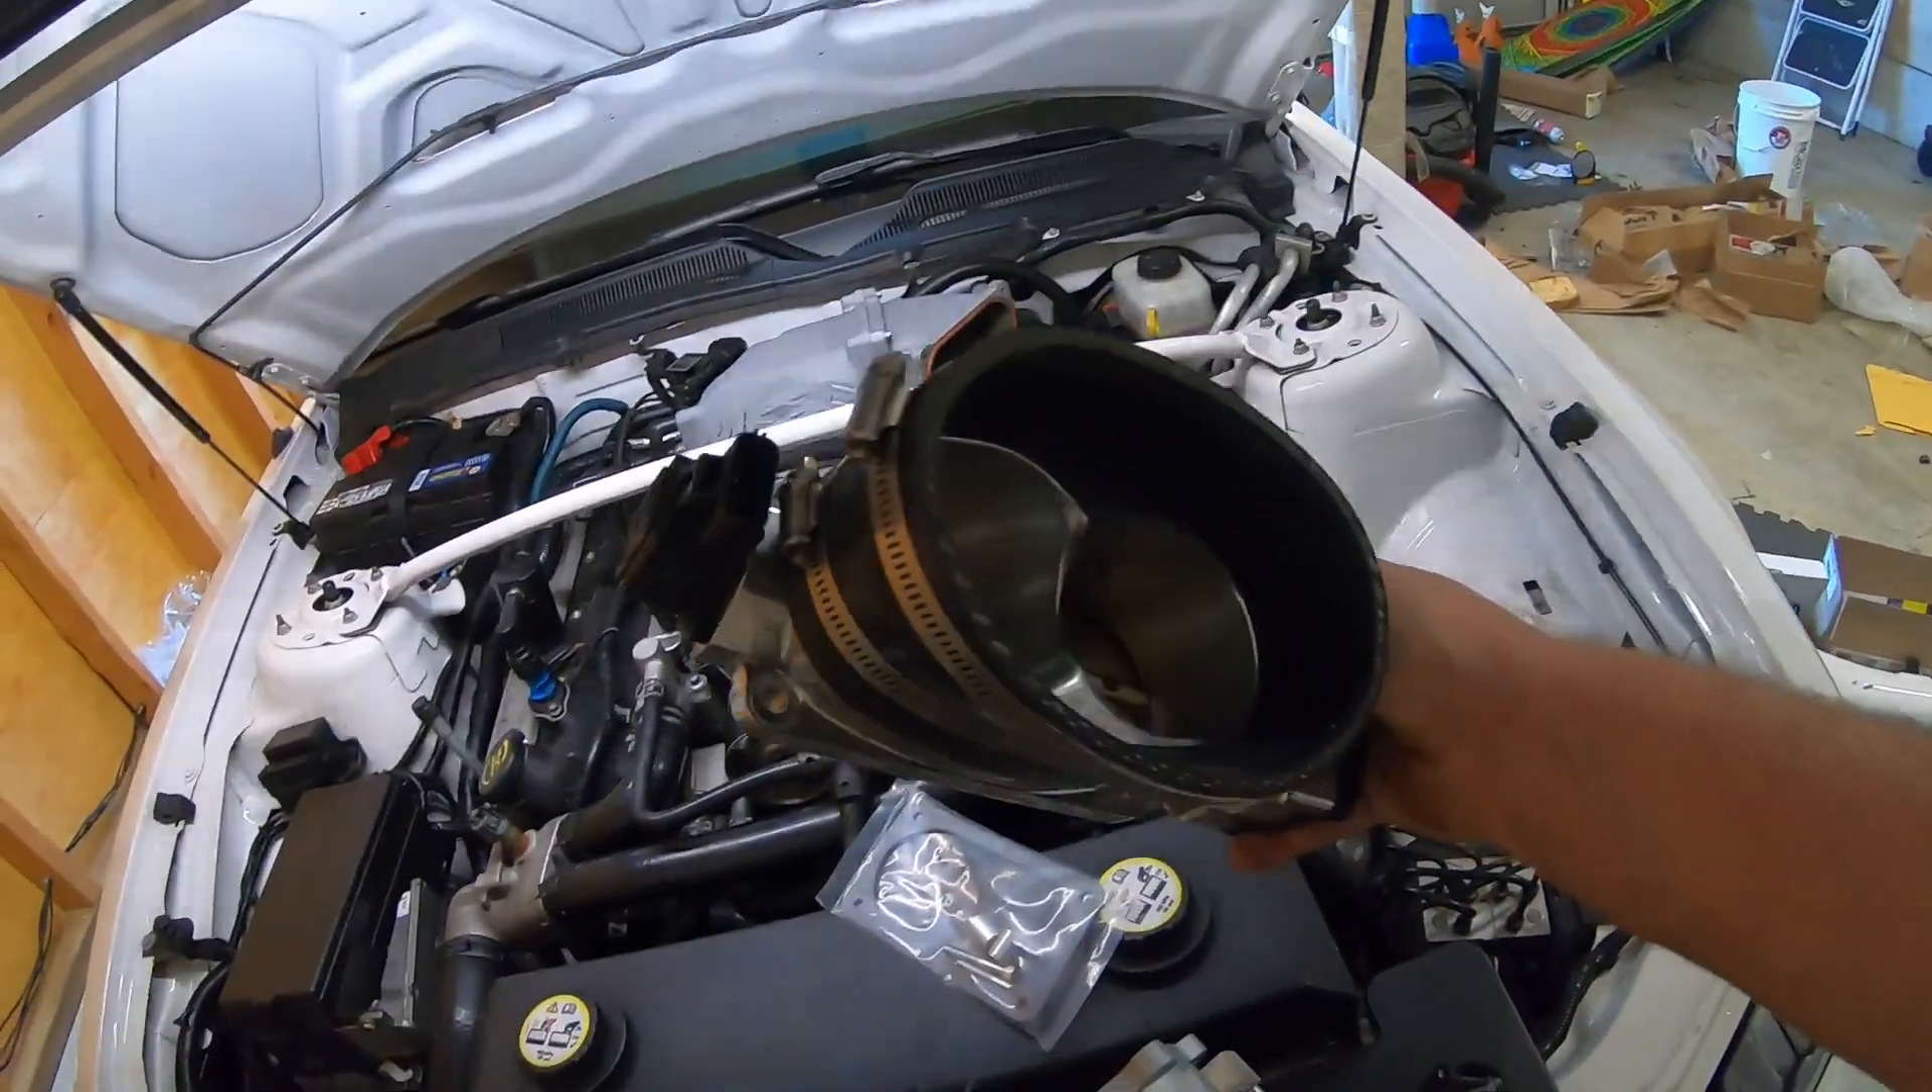All right, so as you can see, we got the Cobra Jet Twin 65 off.